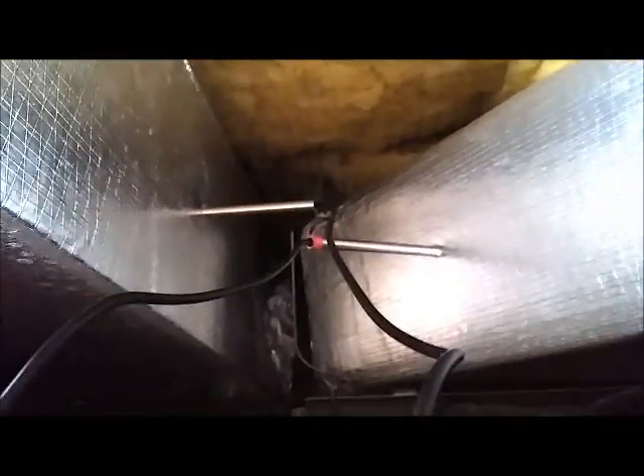So I got the probes installed up here on the ladder.